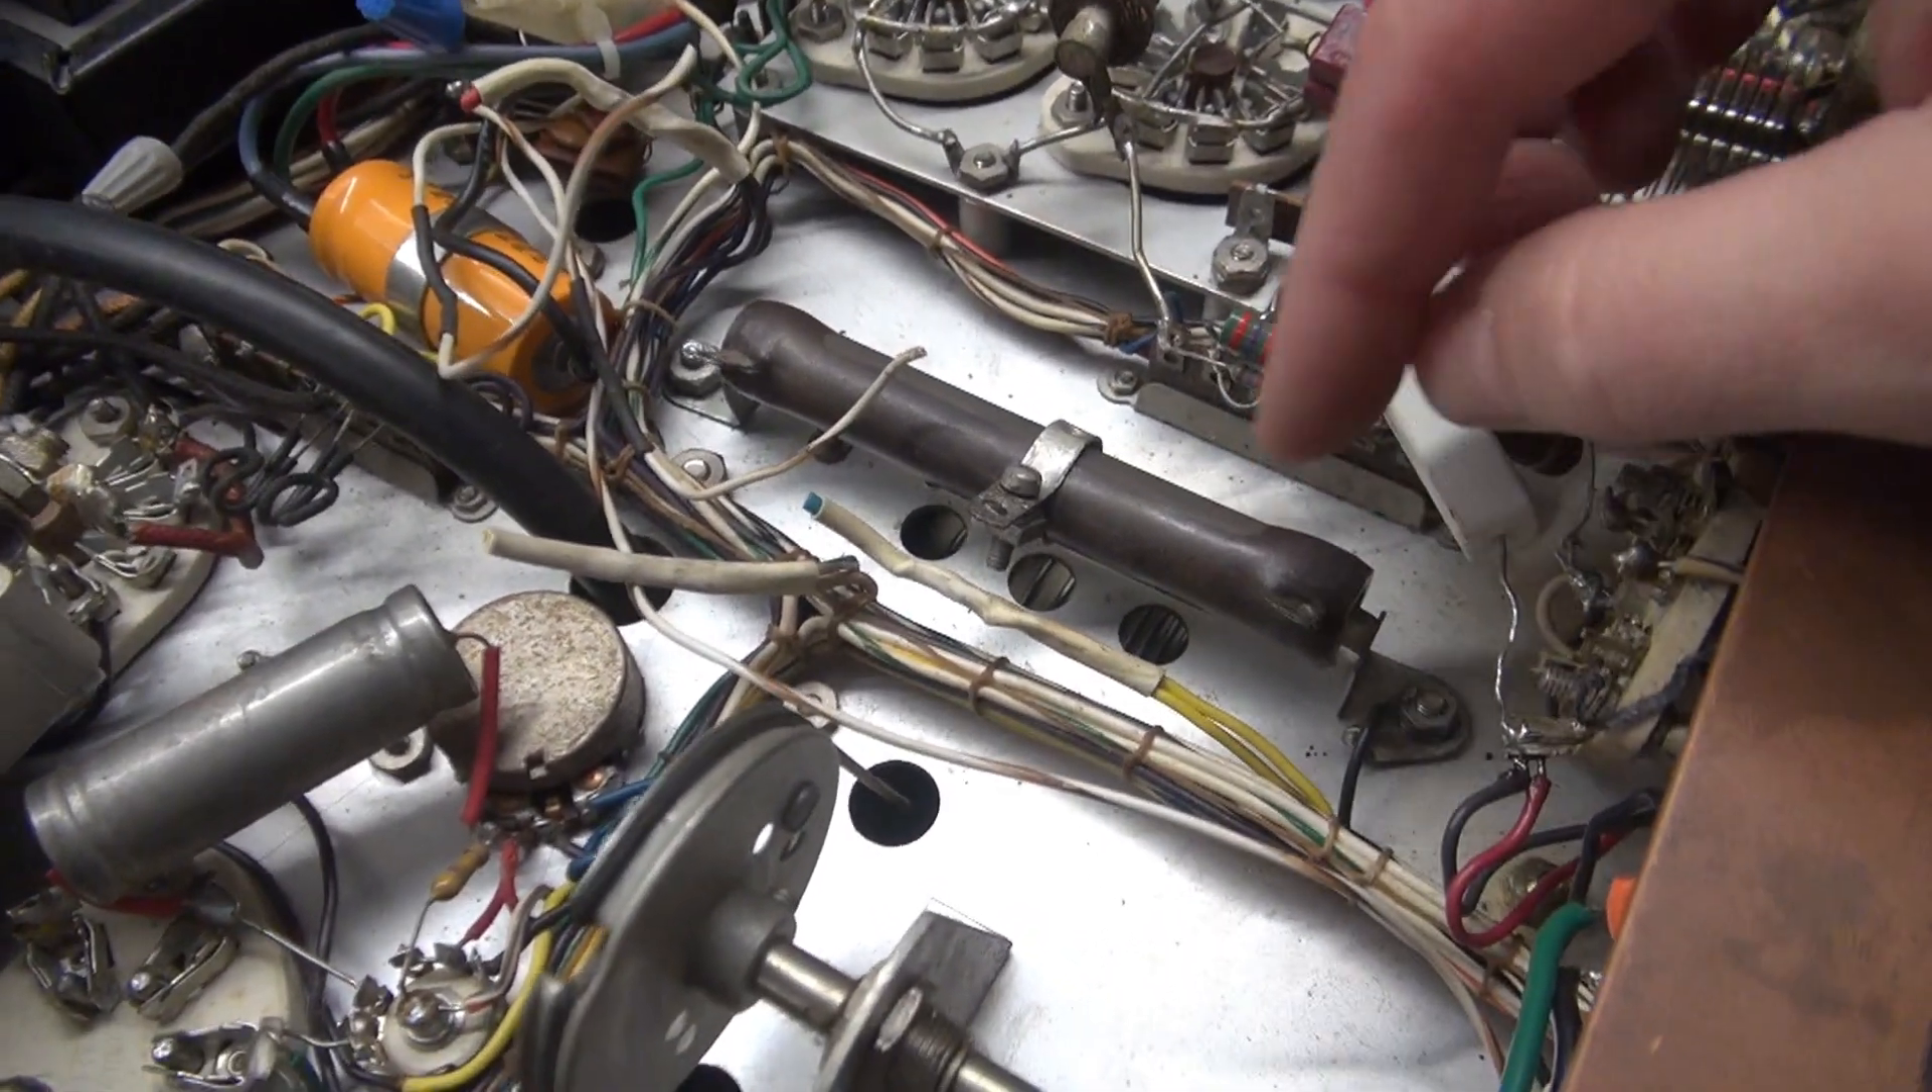All right, there's the stock resistor back where it should be.